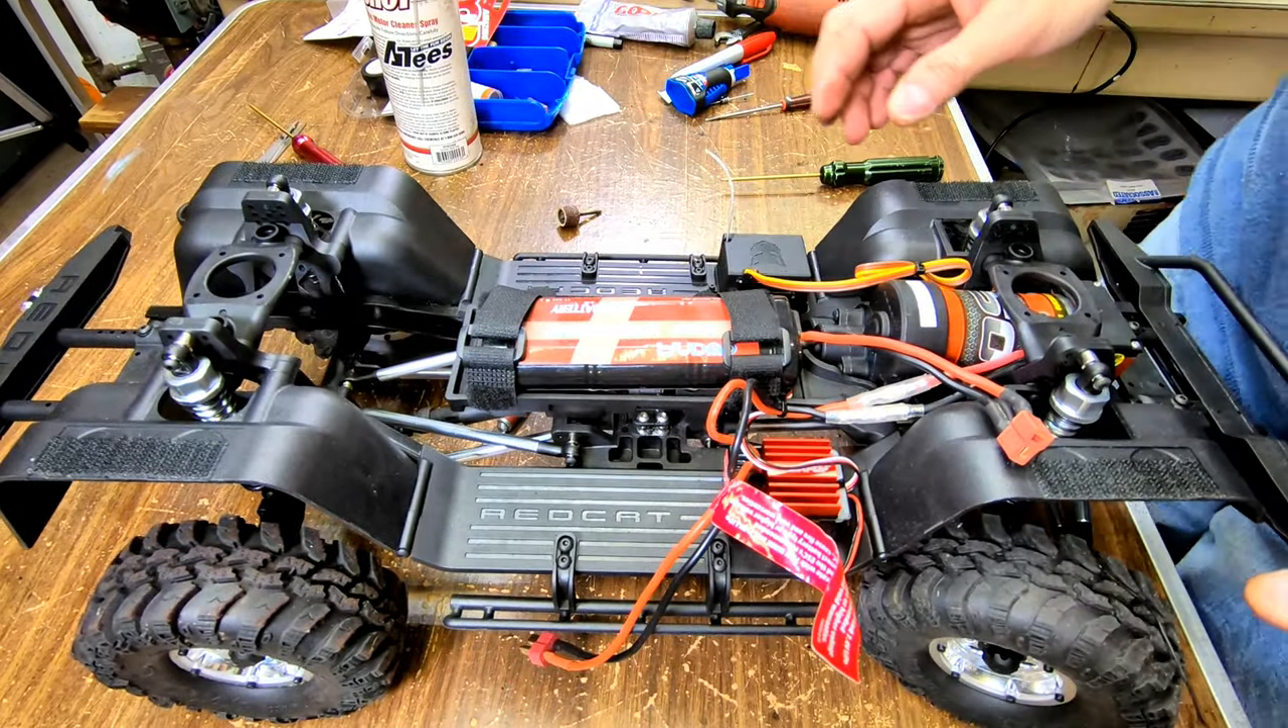I'm gonna put a battery pack in here real quick just to see and there it is it fits.